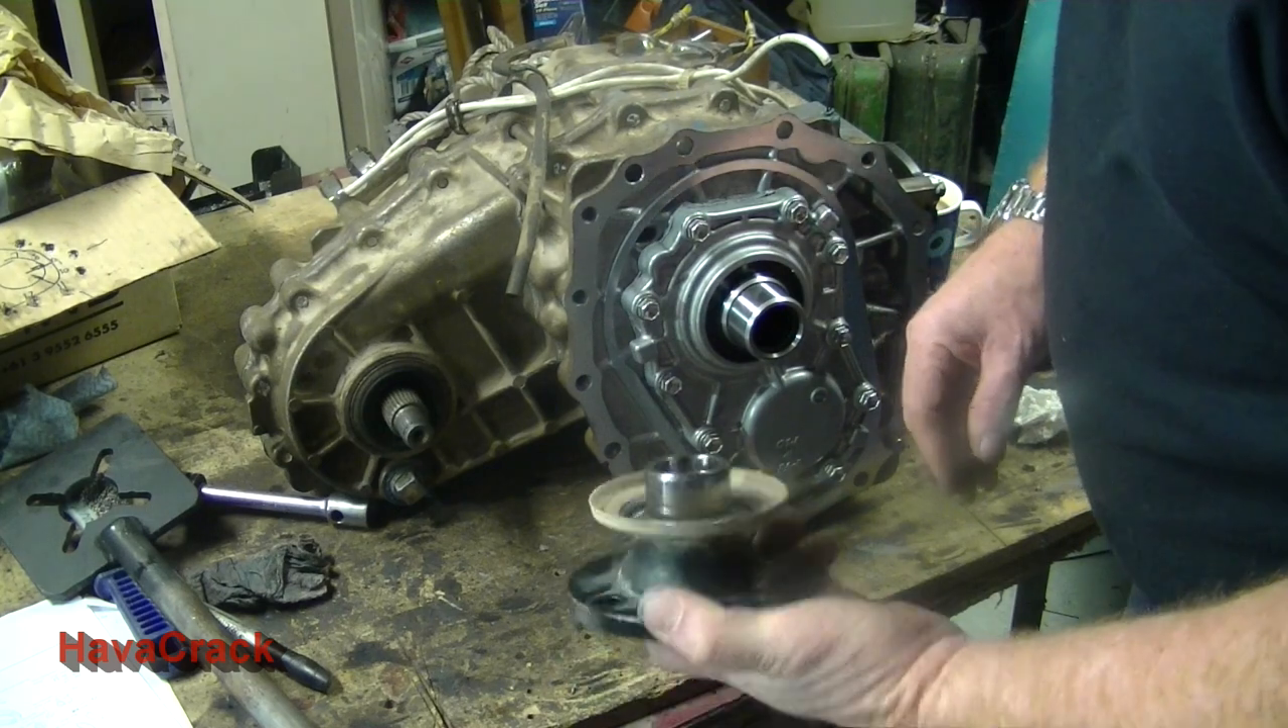Now it's time to start. What we've got left is to actually put the drive flanges on.